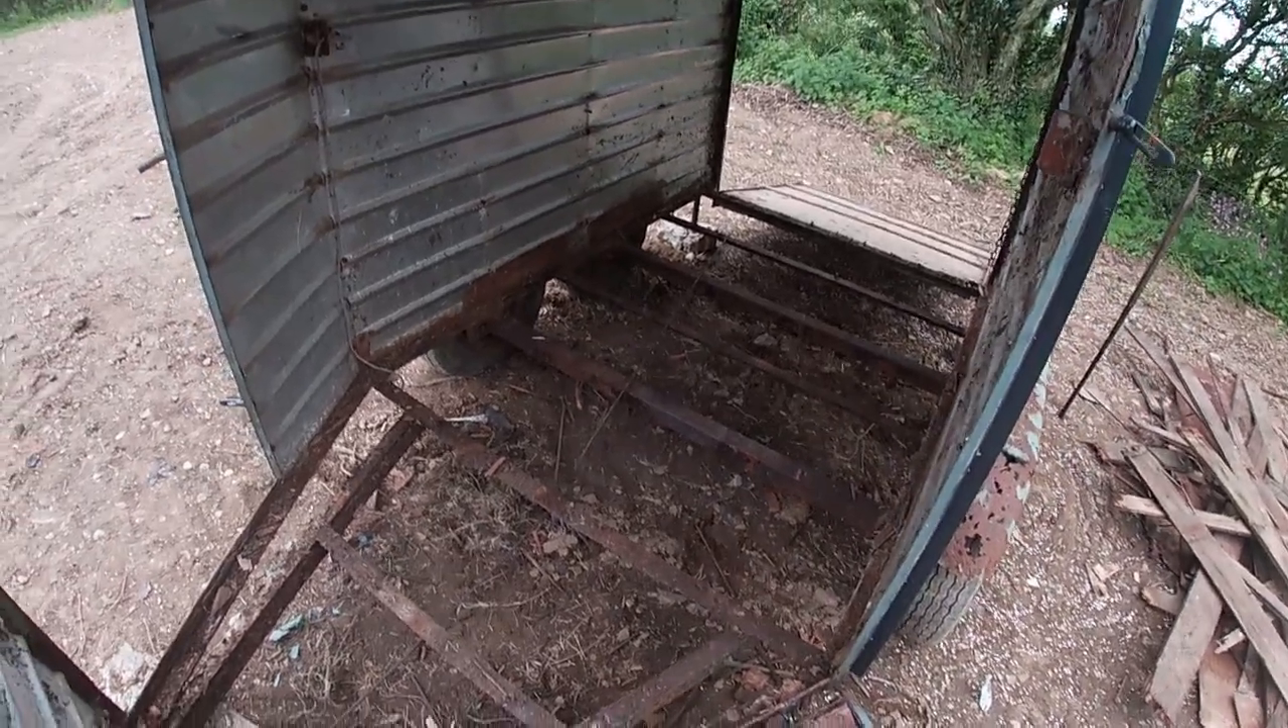Right so the wooden floor is out.